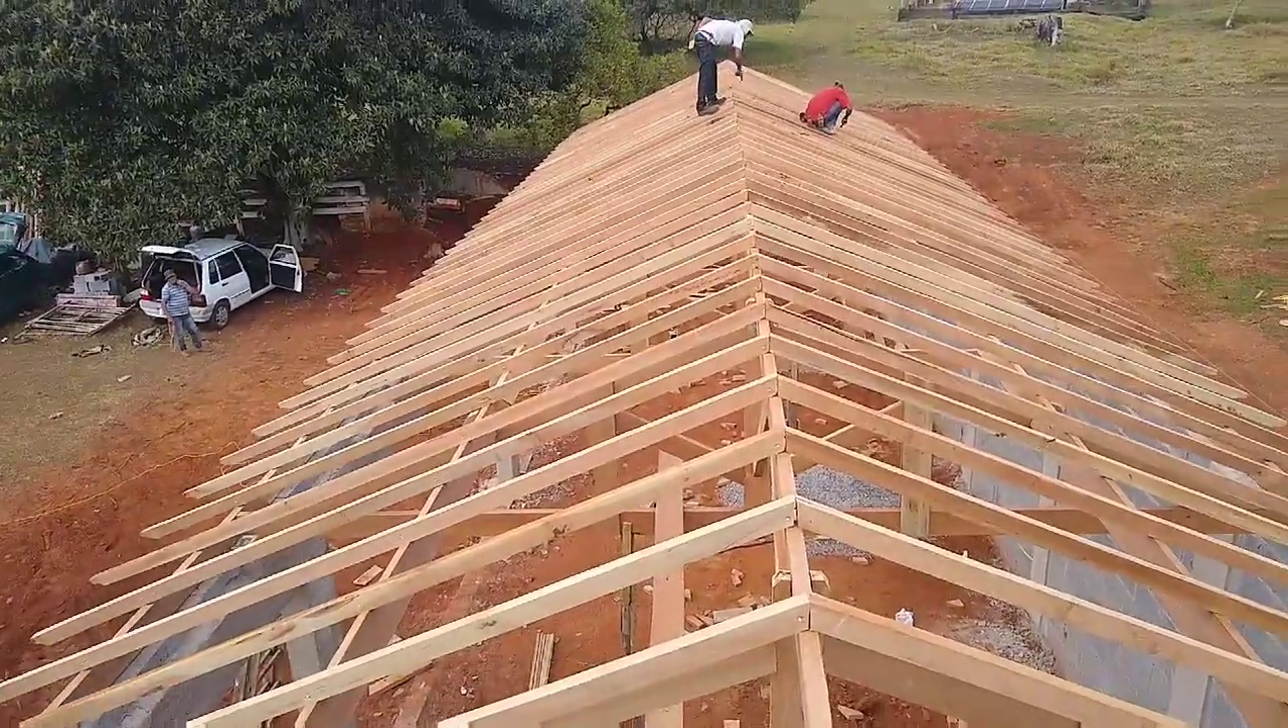Tá pronto o telhado tá acabado falta ripar agora.